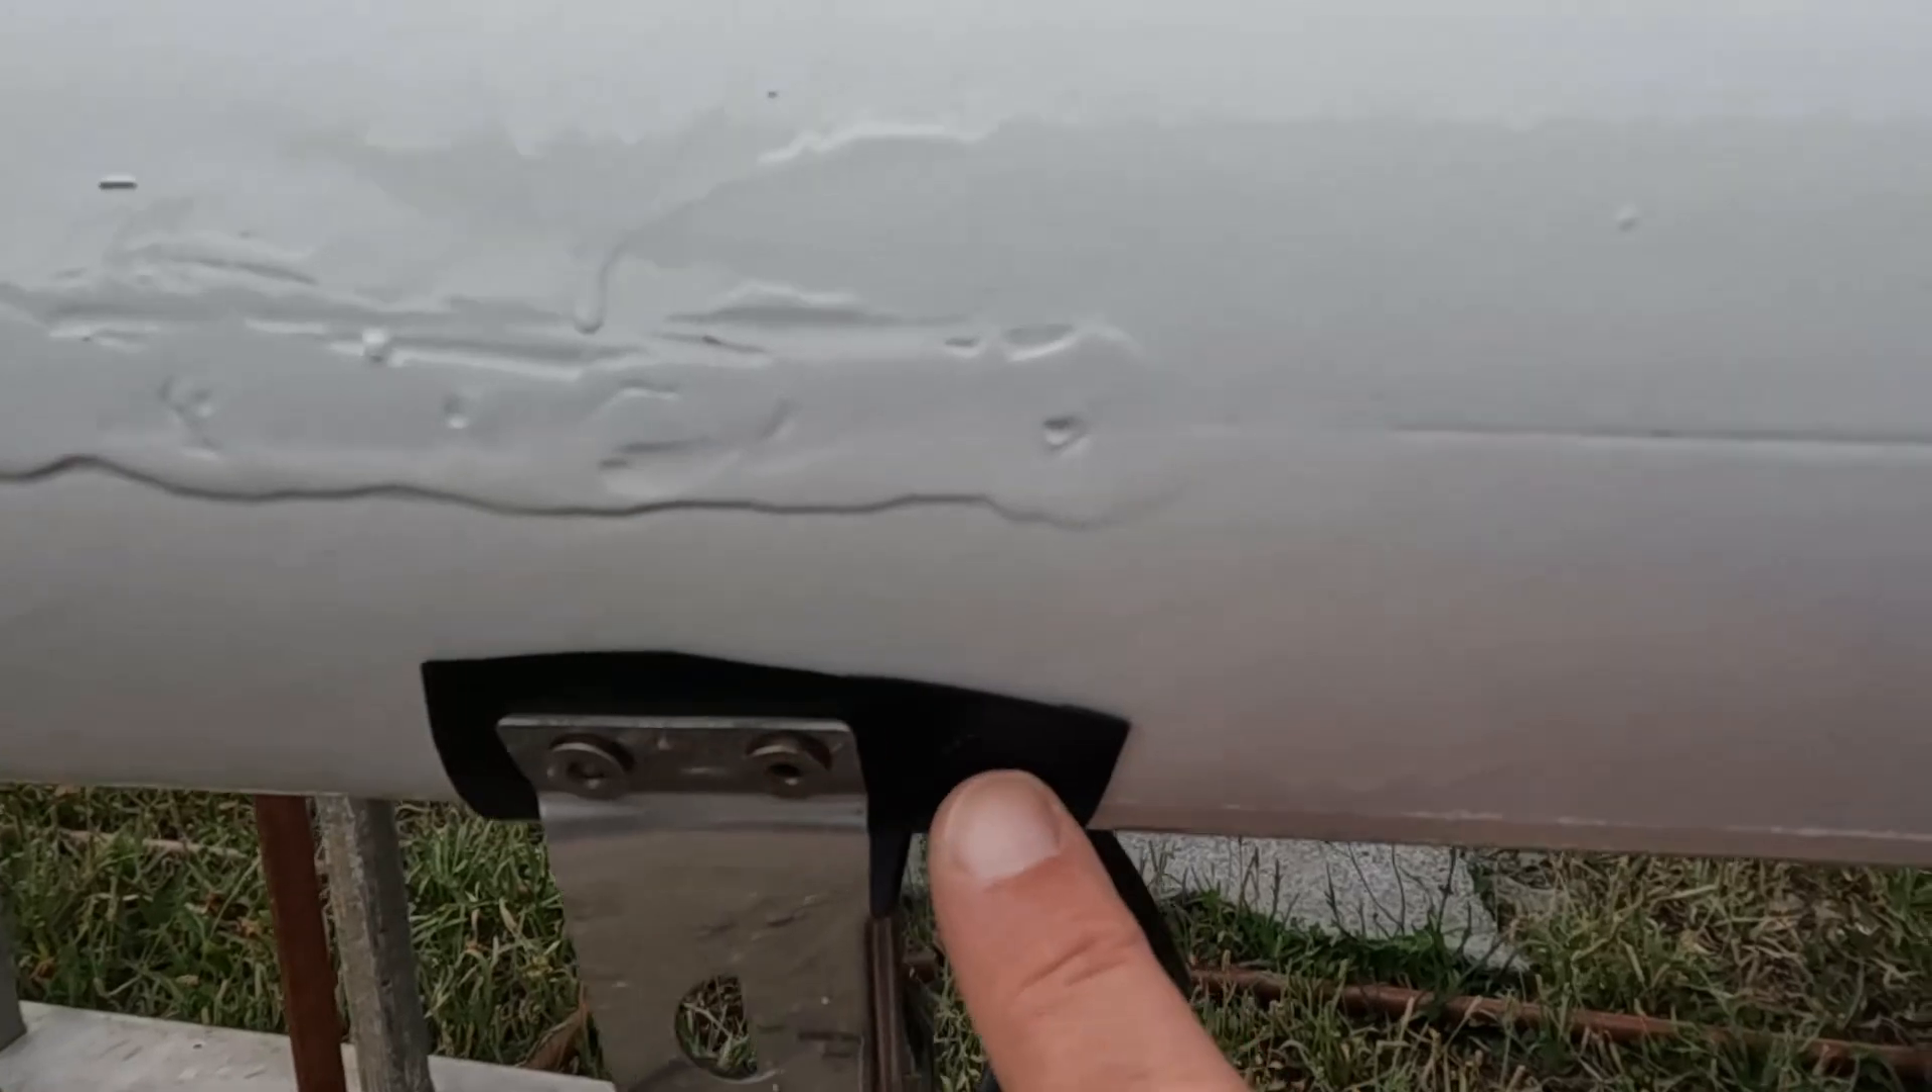We've bought the 60 centimeter offset from them which I have riveted on.